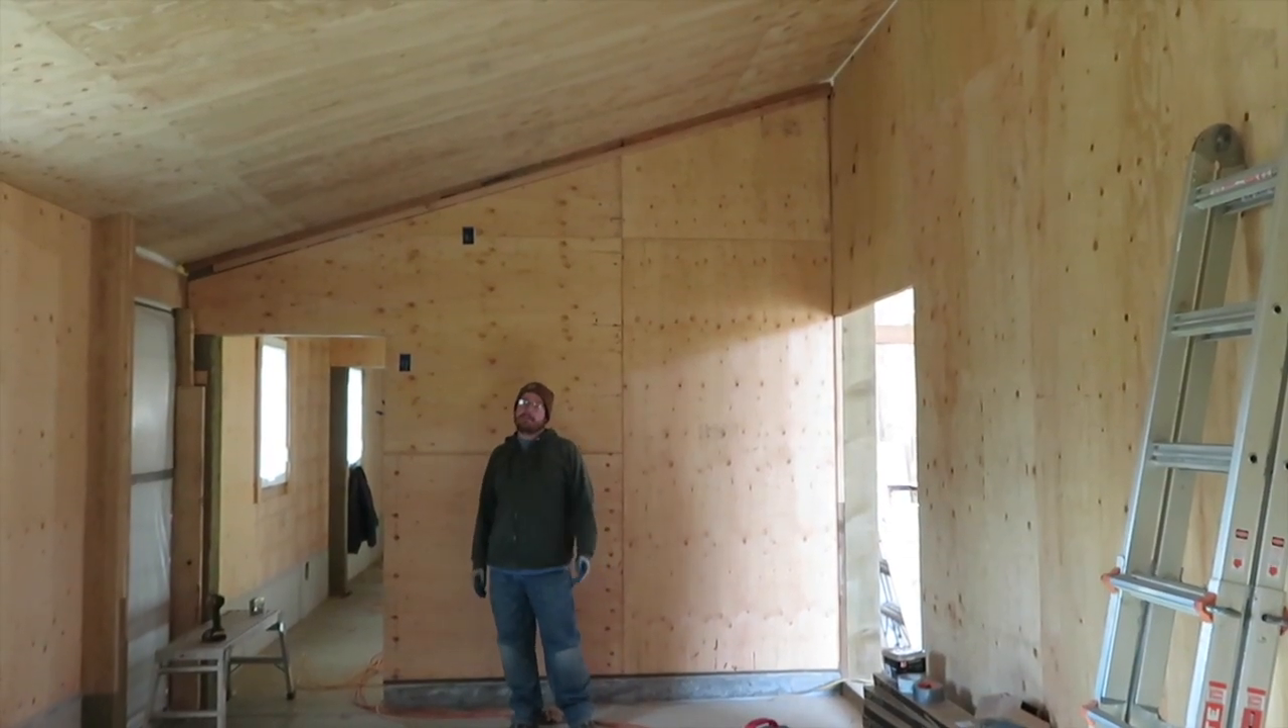We finally have the plywood up.